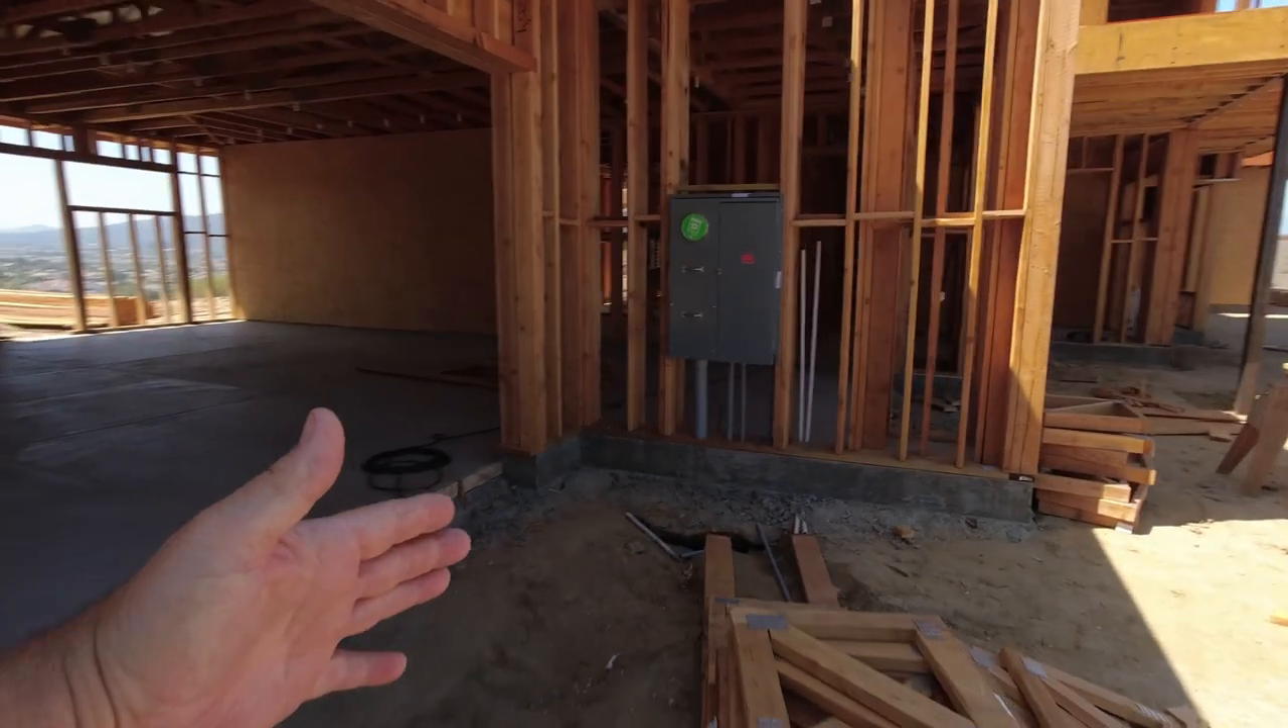So, anyway, you can see that they got the panel in. All right.